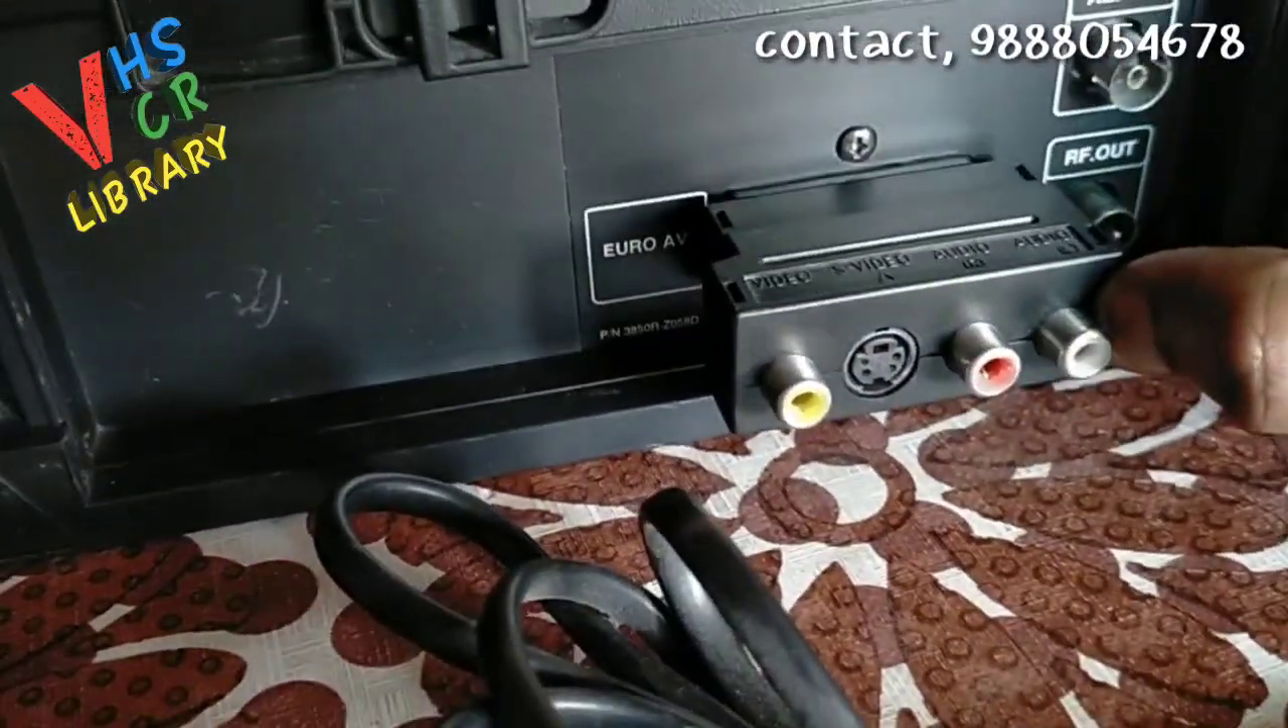ये देखिए ये क्लिप हो गया है यहाँ पर।